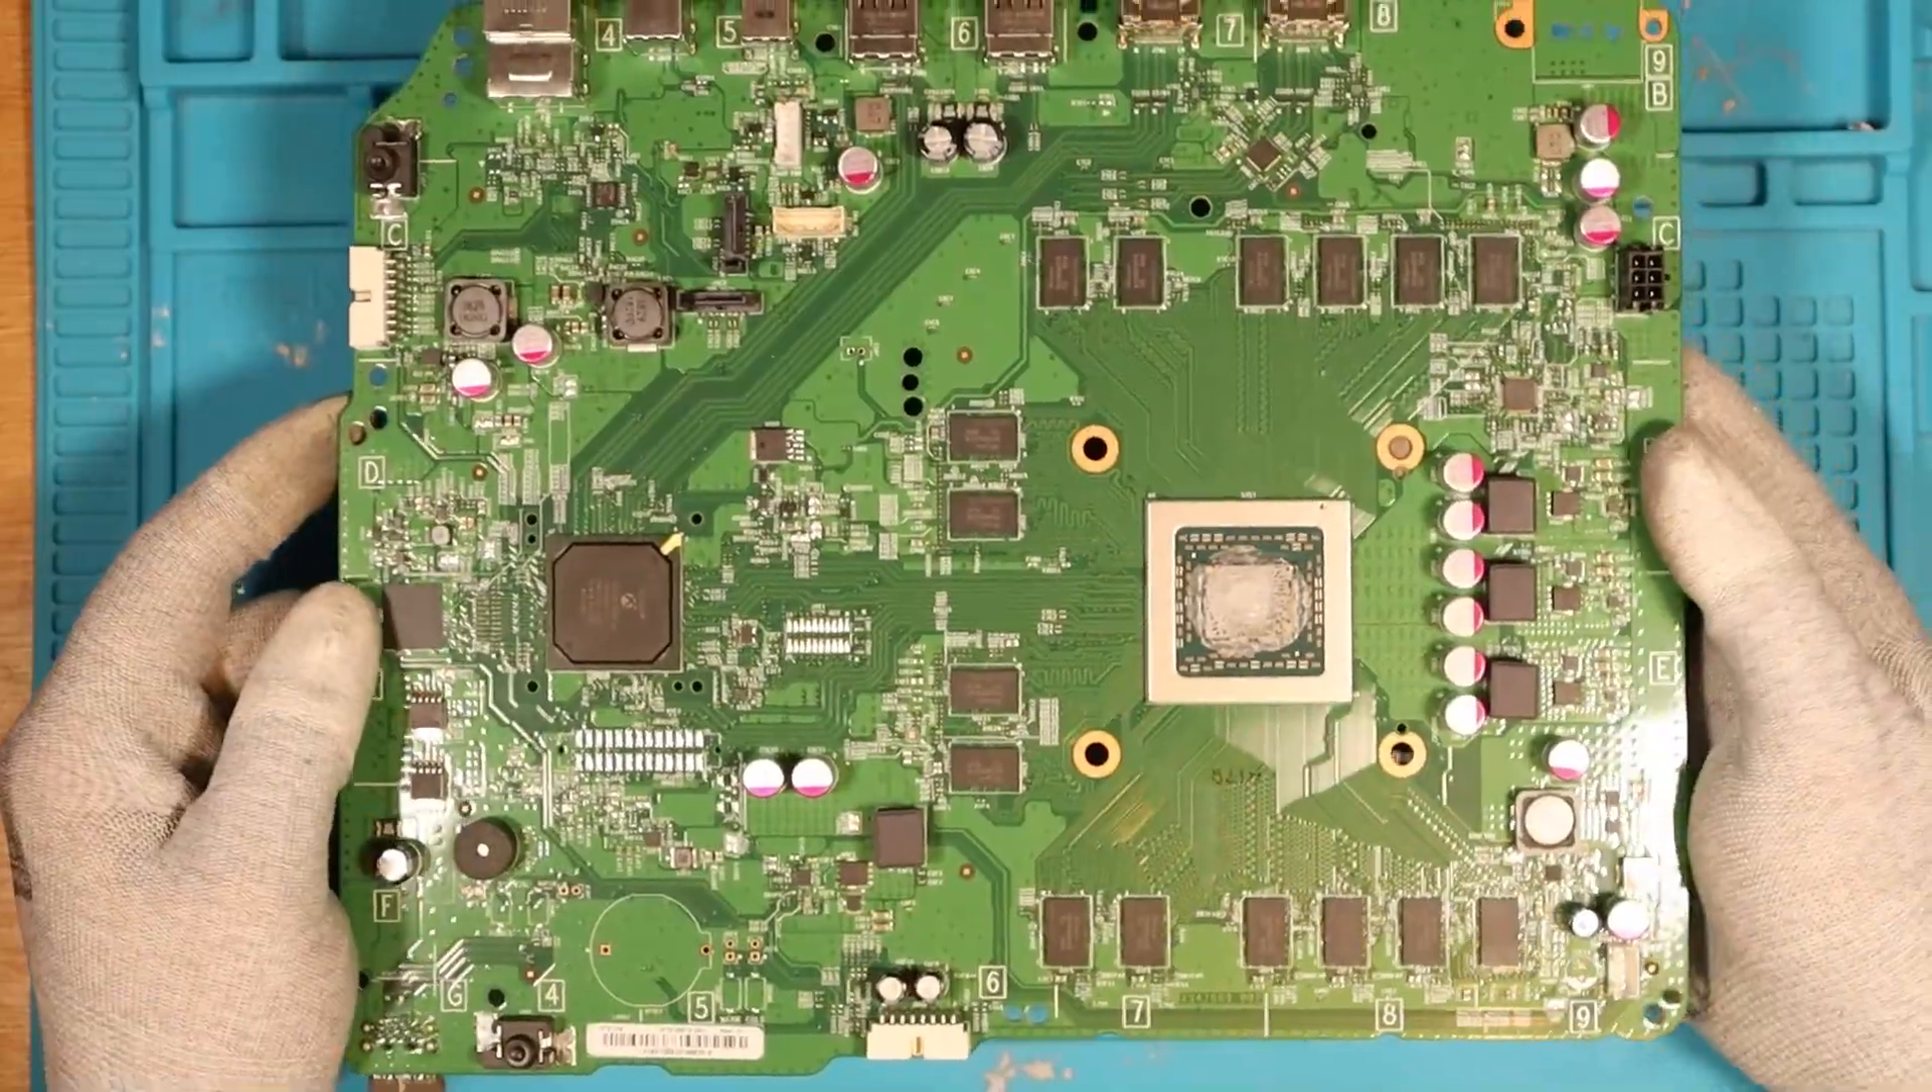We now have the Xbox One S apart.